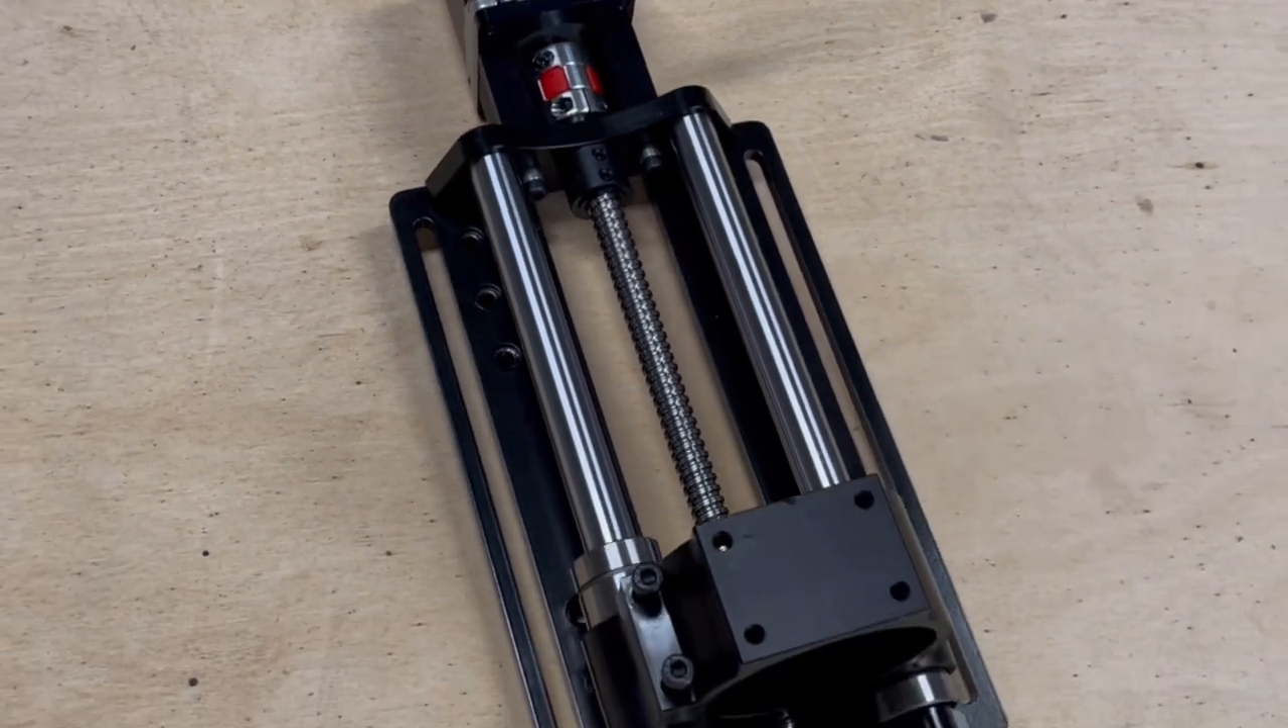This is the z-axis which at this point in time in the video i had not installed yet.